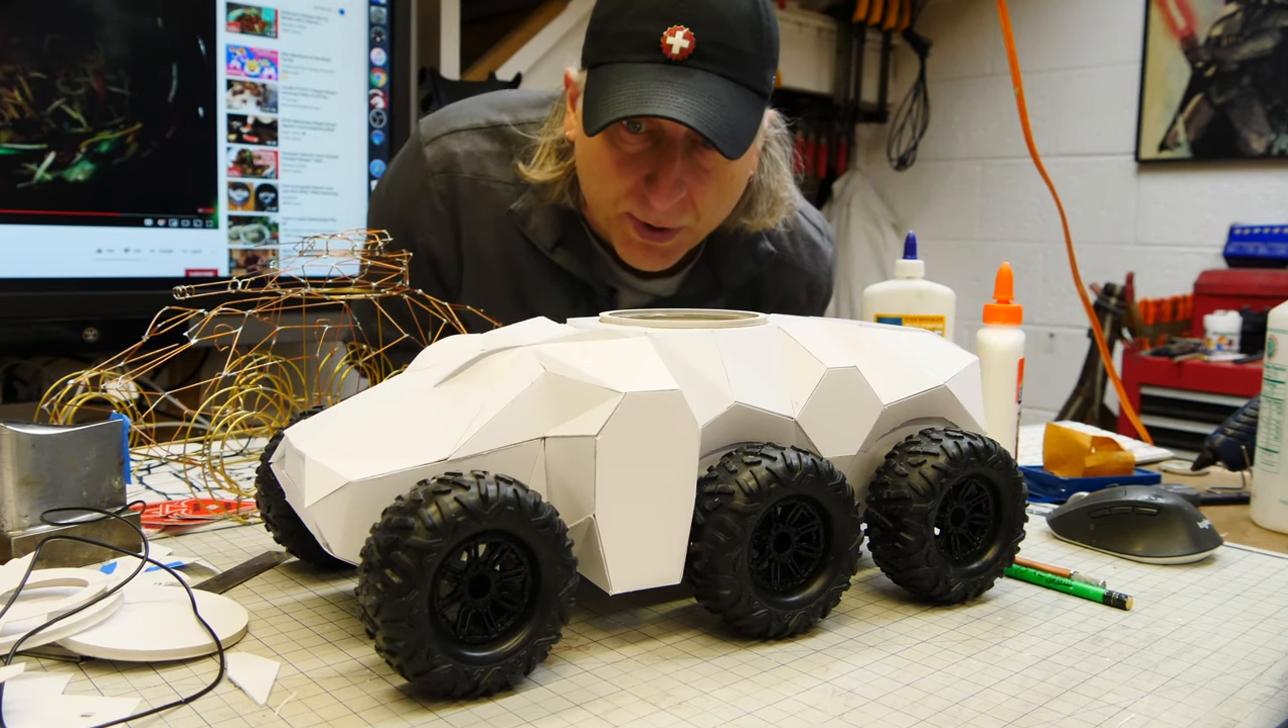All right, we've built the body.